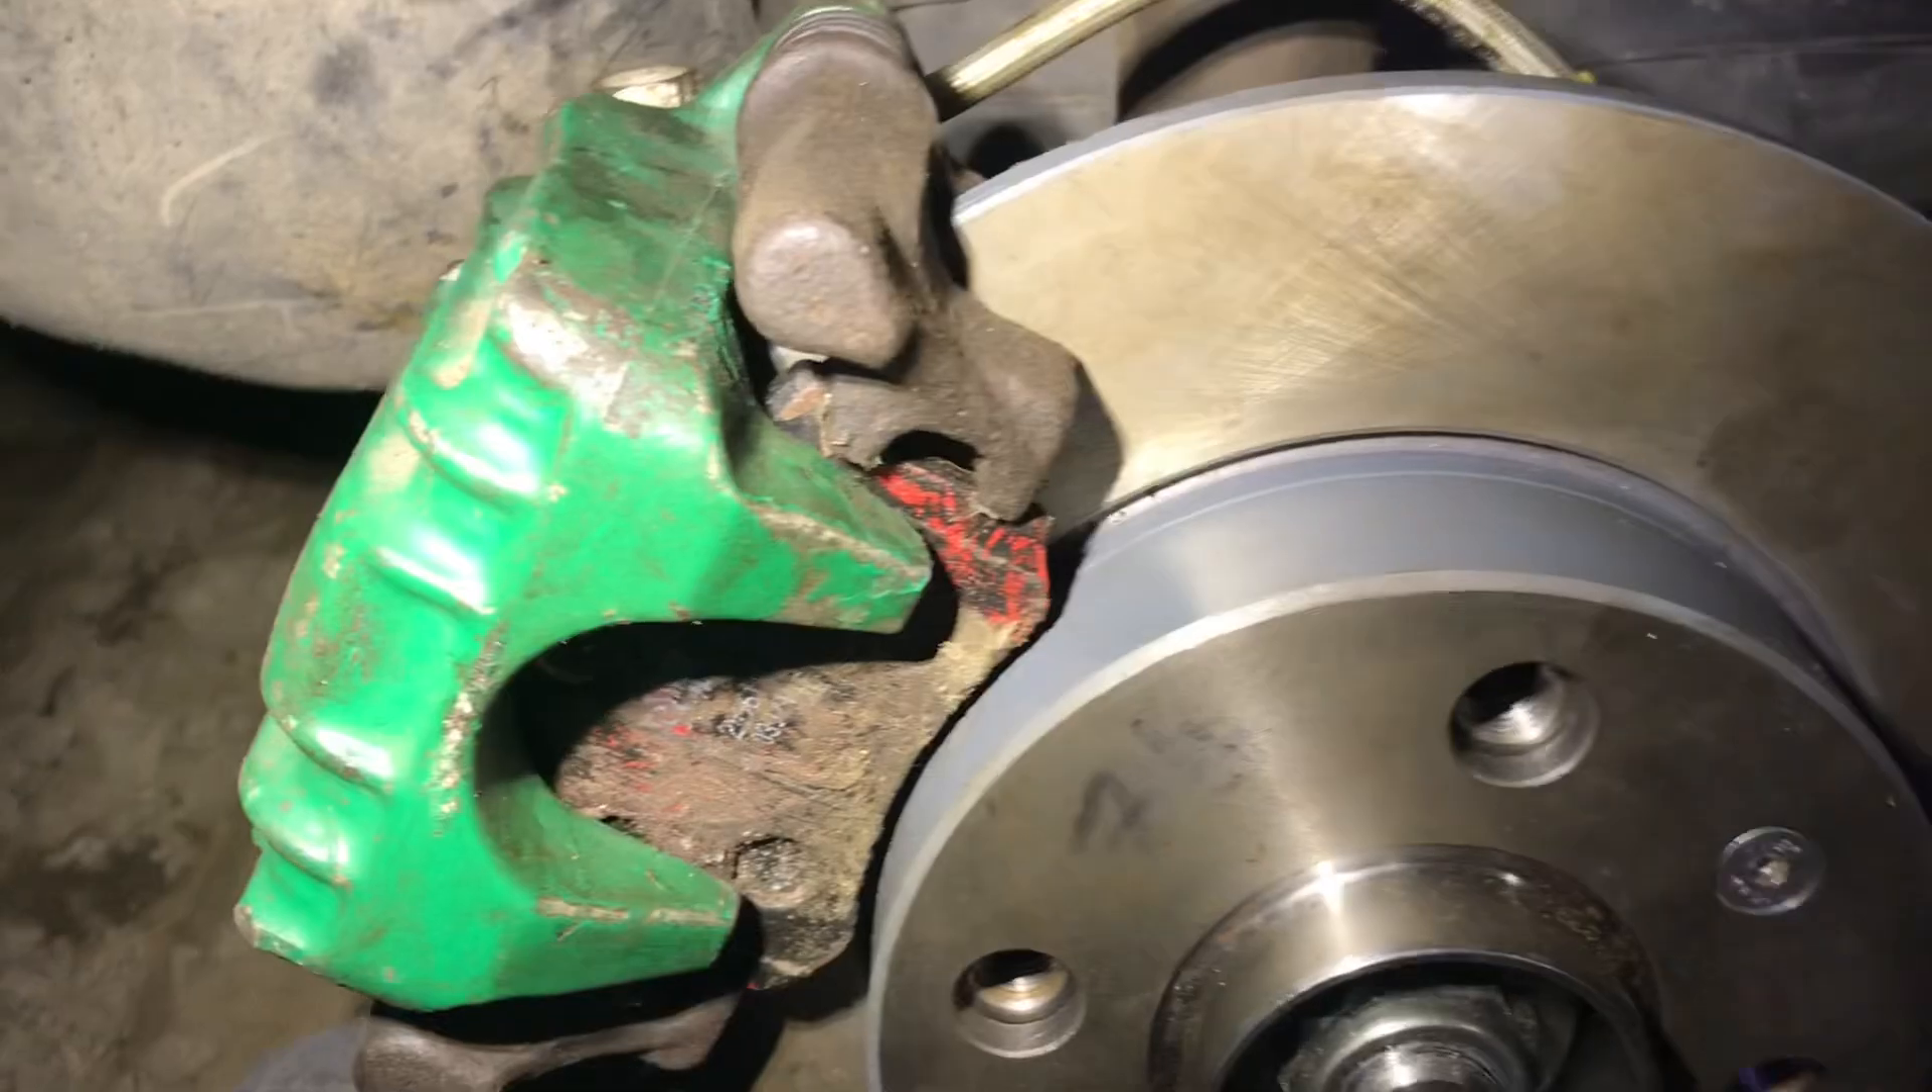Okay that's now the brakes all reinstalled.